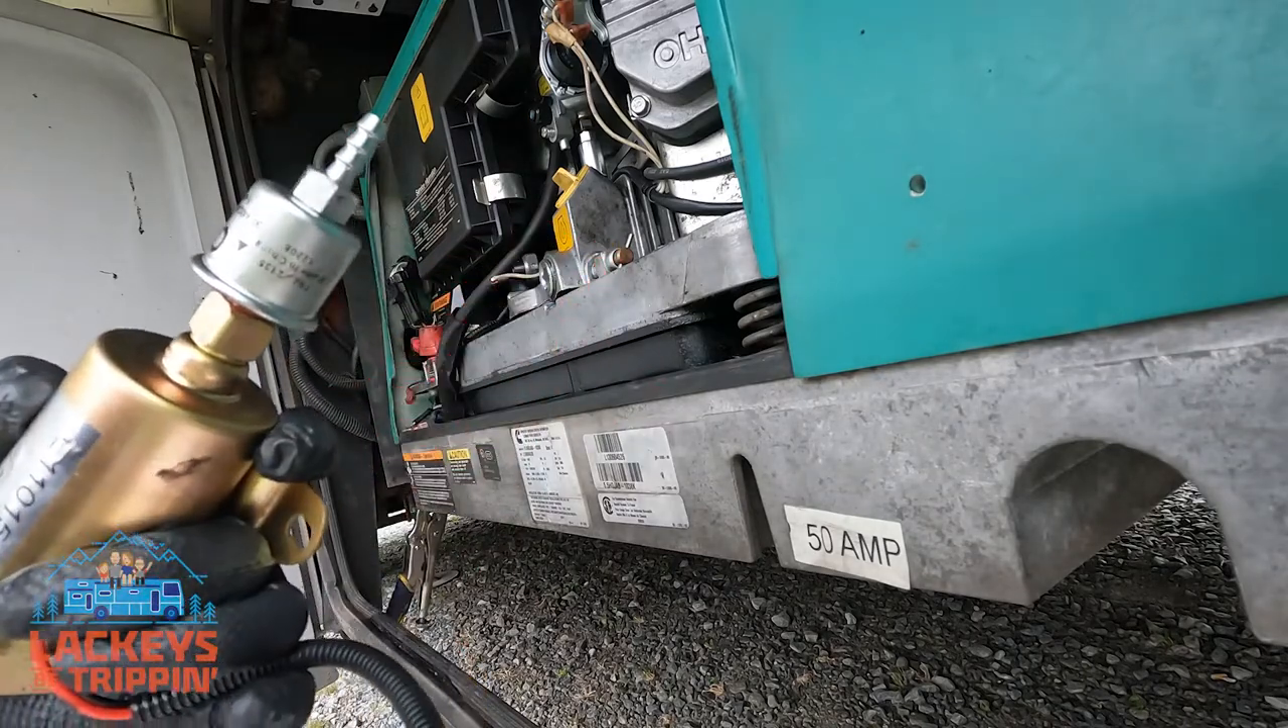Now here I've got the fuel filter screwed into the fuel pump.